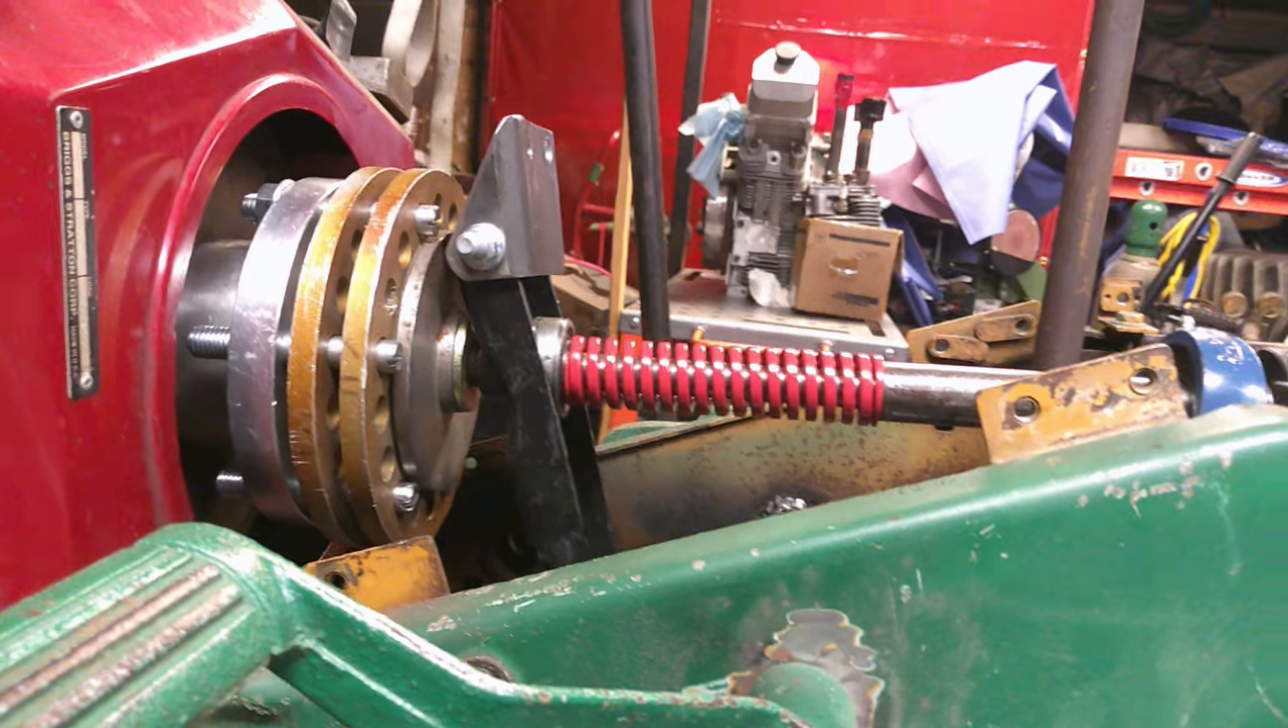We got the new clutch spring put in uh that's ready to go.